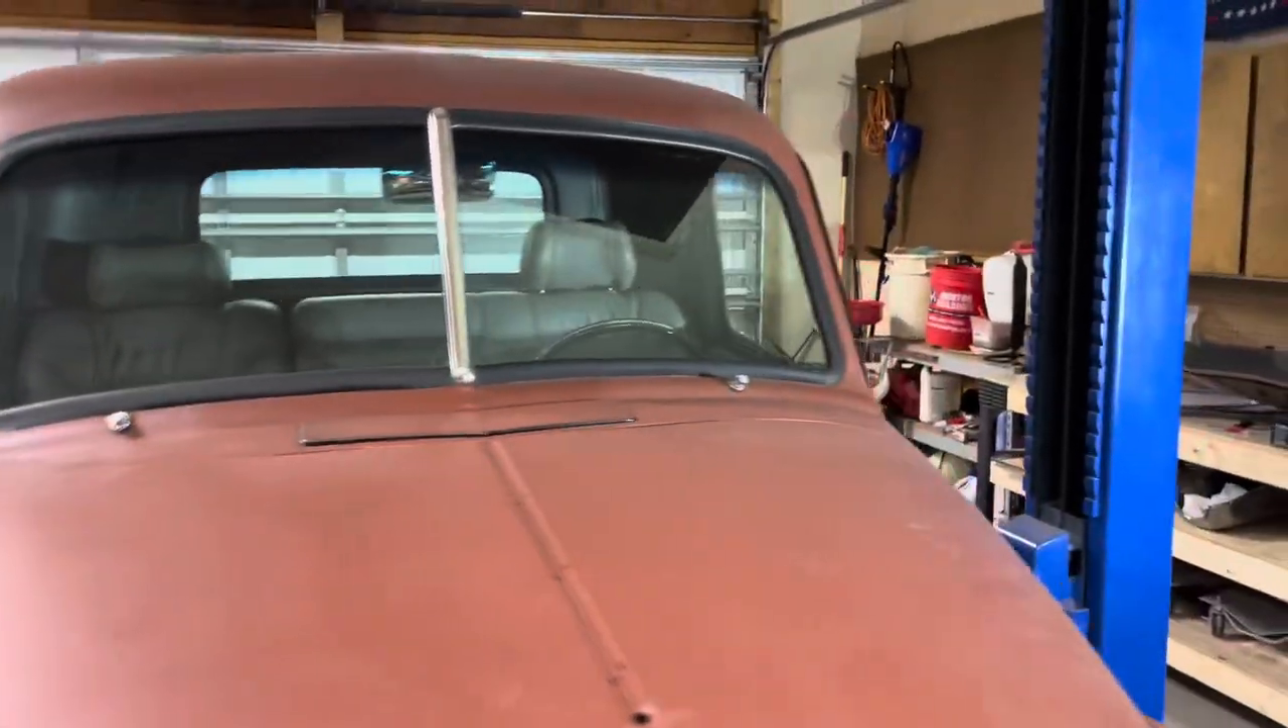The wipers work but i haven't put the wipers back on yet.